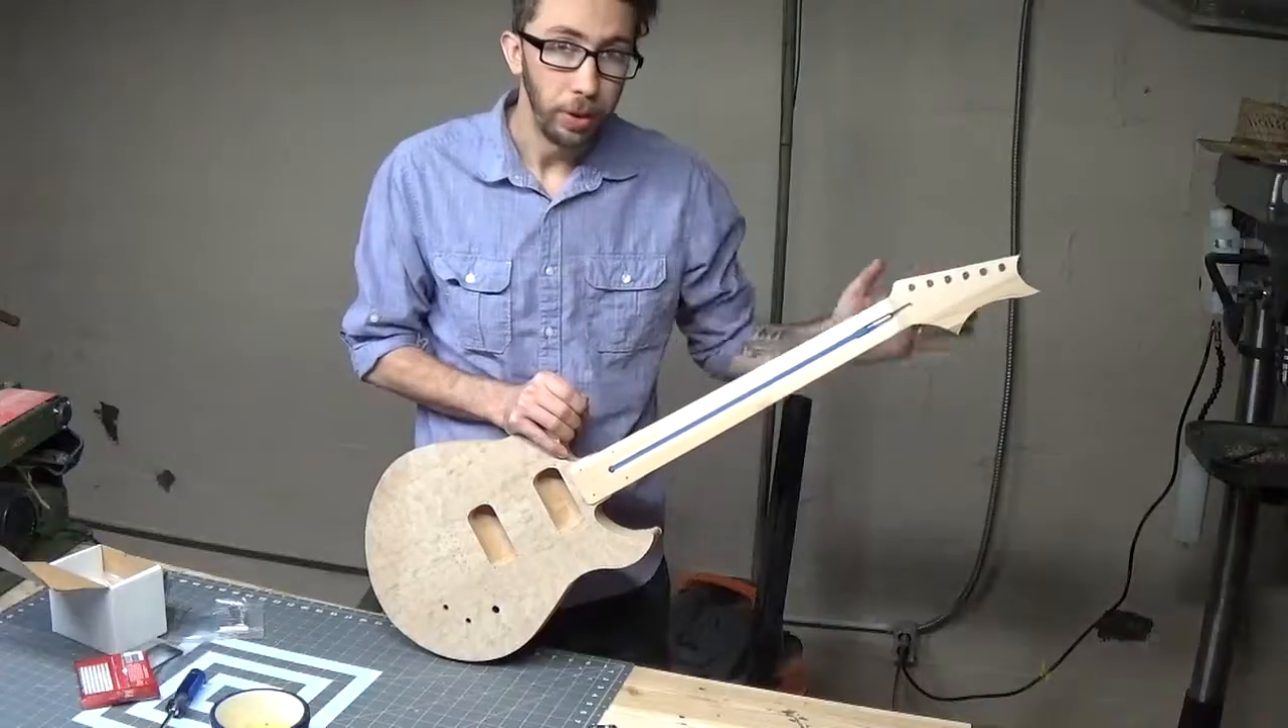I'm finished with the headstock and I have the neck mounted to the body.